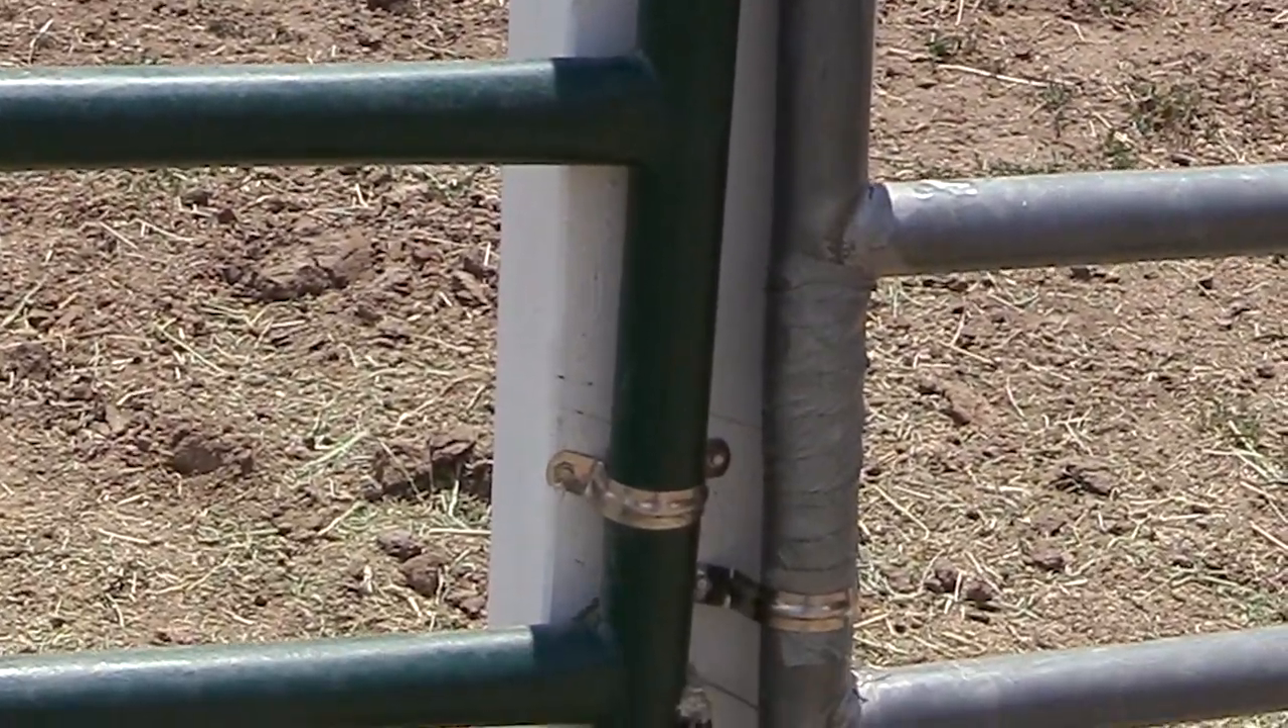It's kind of like a u -shaped bracket and I just put the bracket around the corral panel and then we attached it to the post.